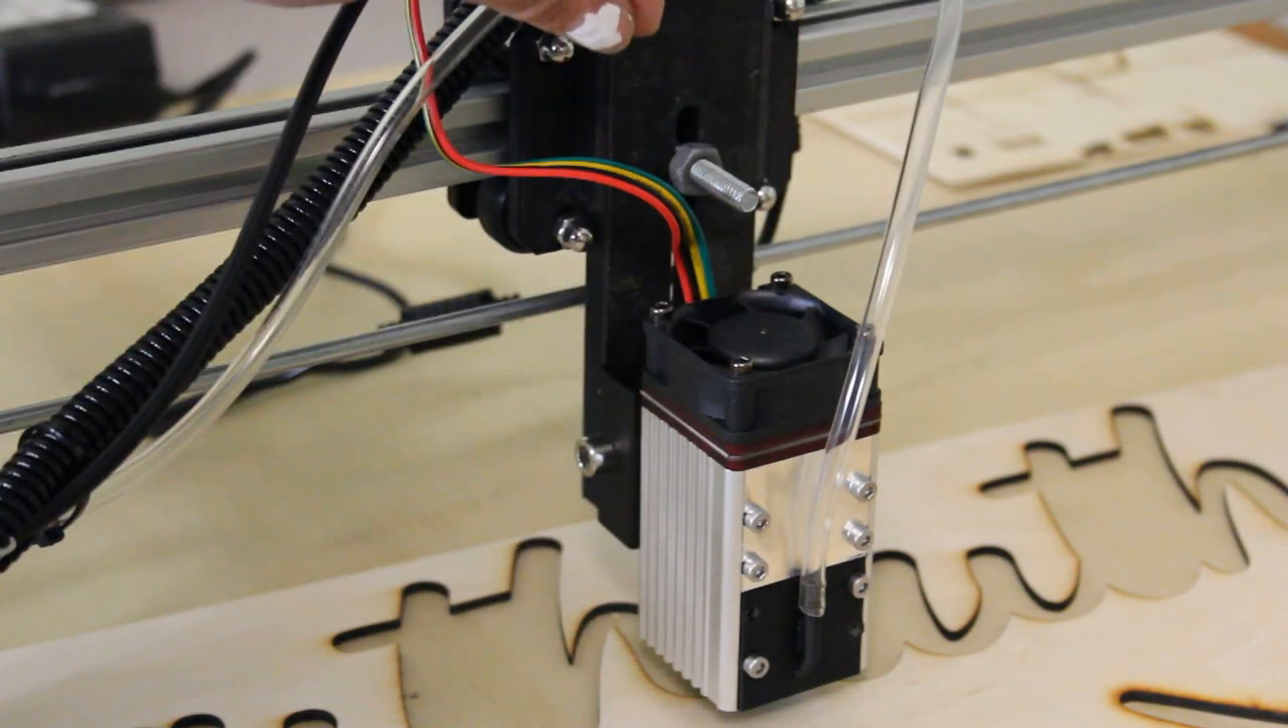The sliding mechanism to hold the actual laser is connected, it is screwed to this plastic plate here.